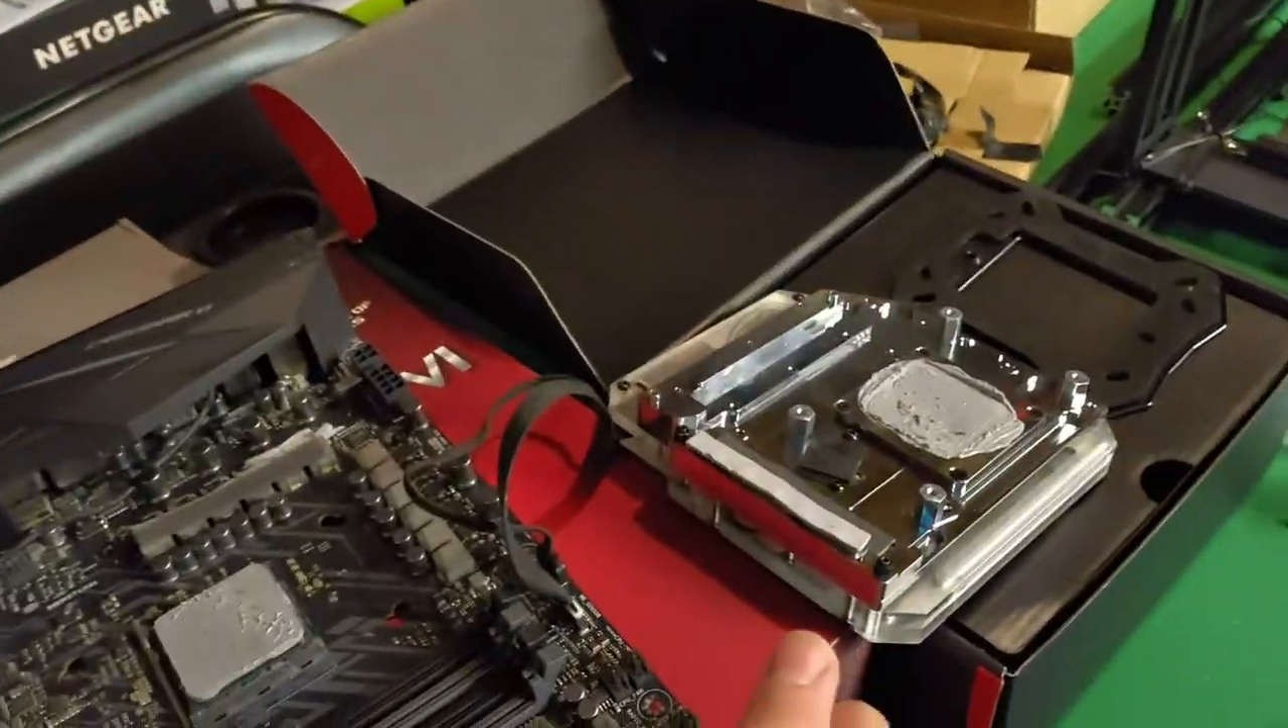So I've gone ahead and removed the monoblock from the extreme edition board.